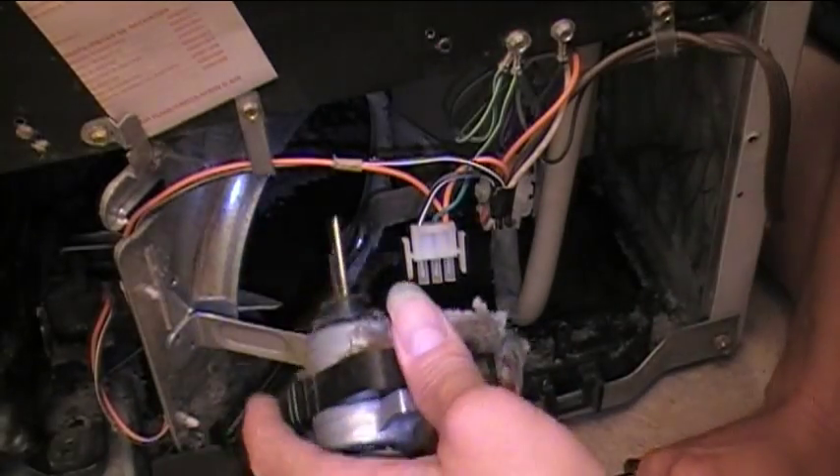So we've got the motor out.